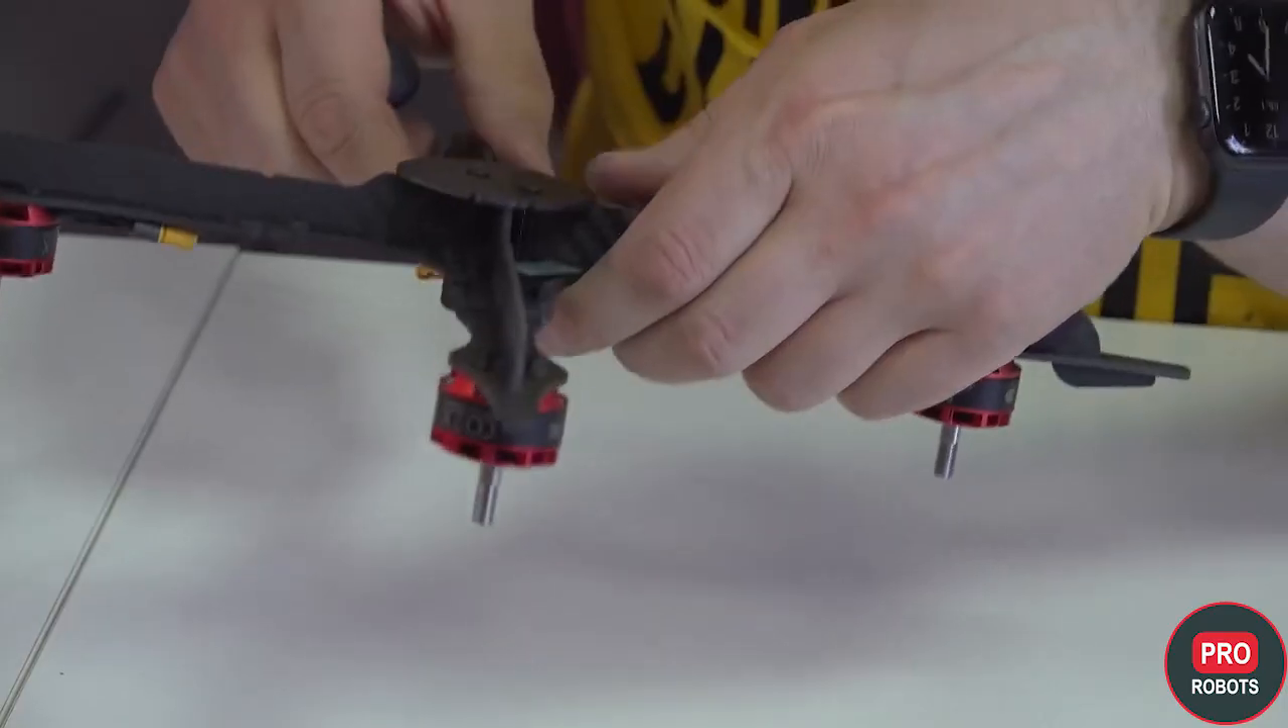We built the frame and installed the motors.